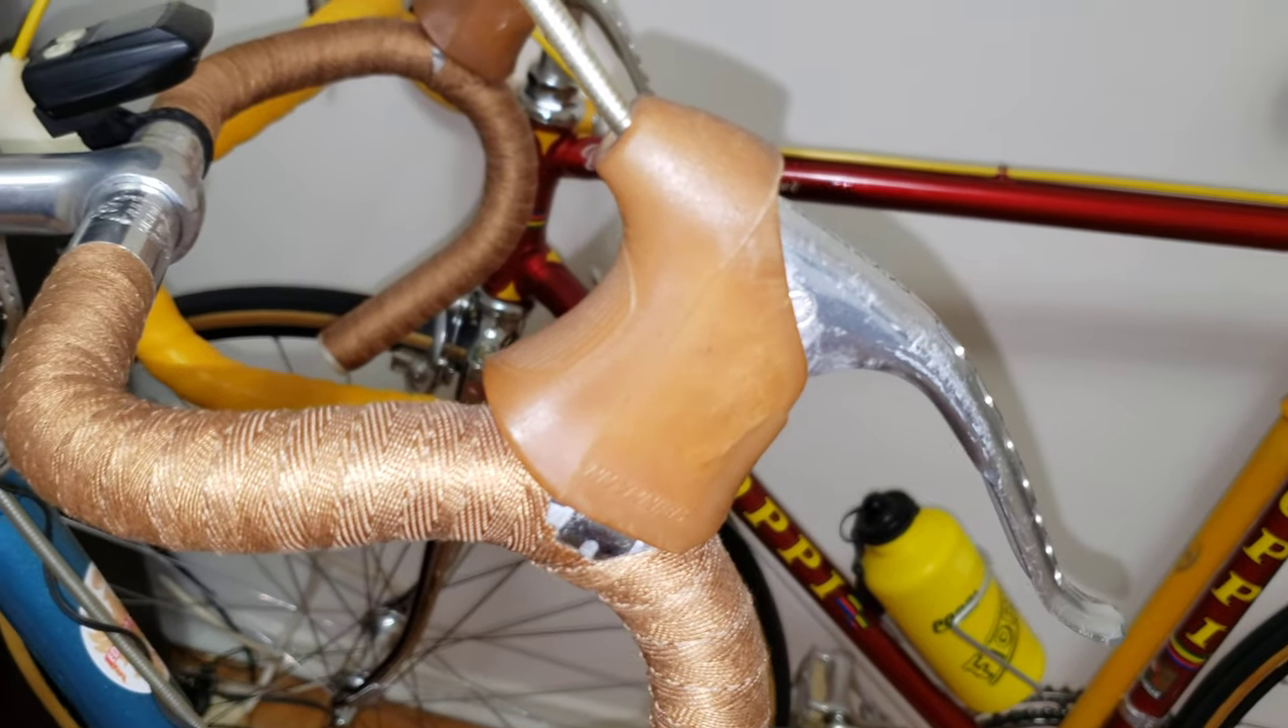So right here i've got the campagnolo brake lever hoods and look they just fit perfectly.